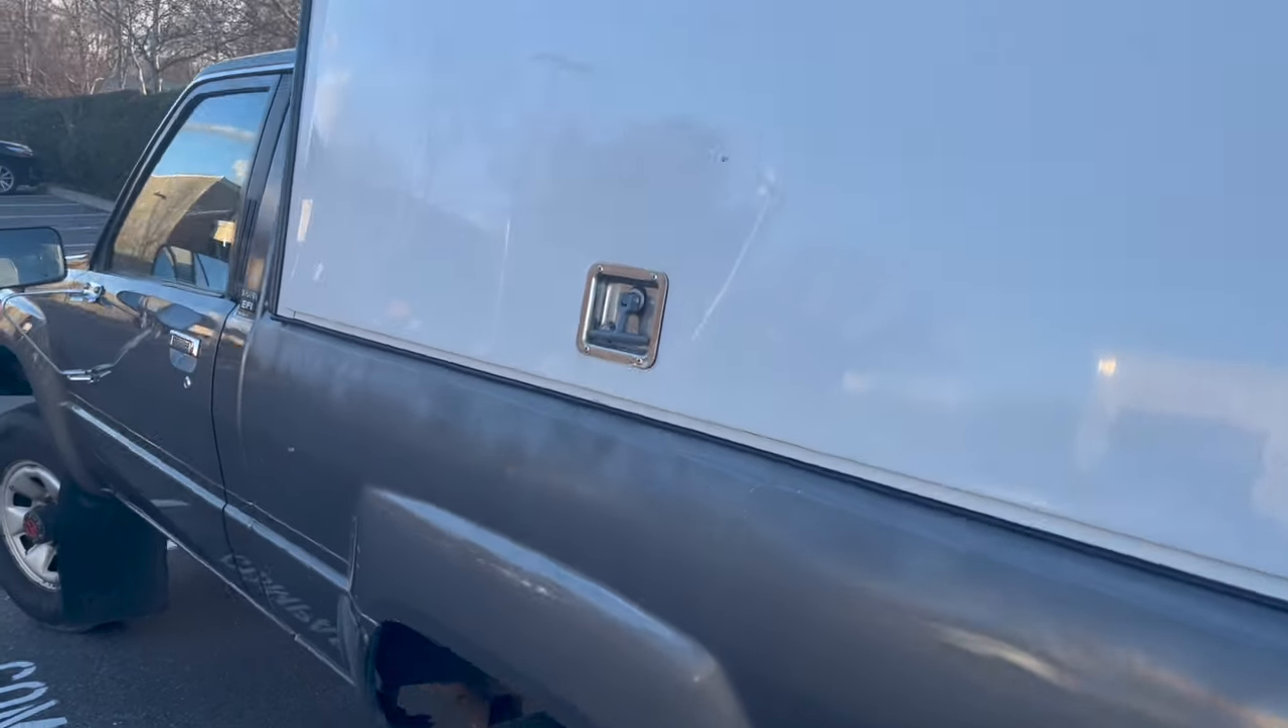The camper shell is fitted nicely now.